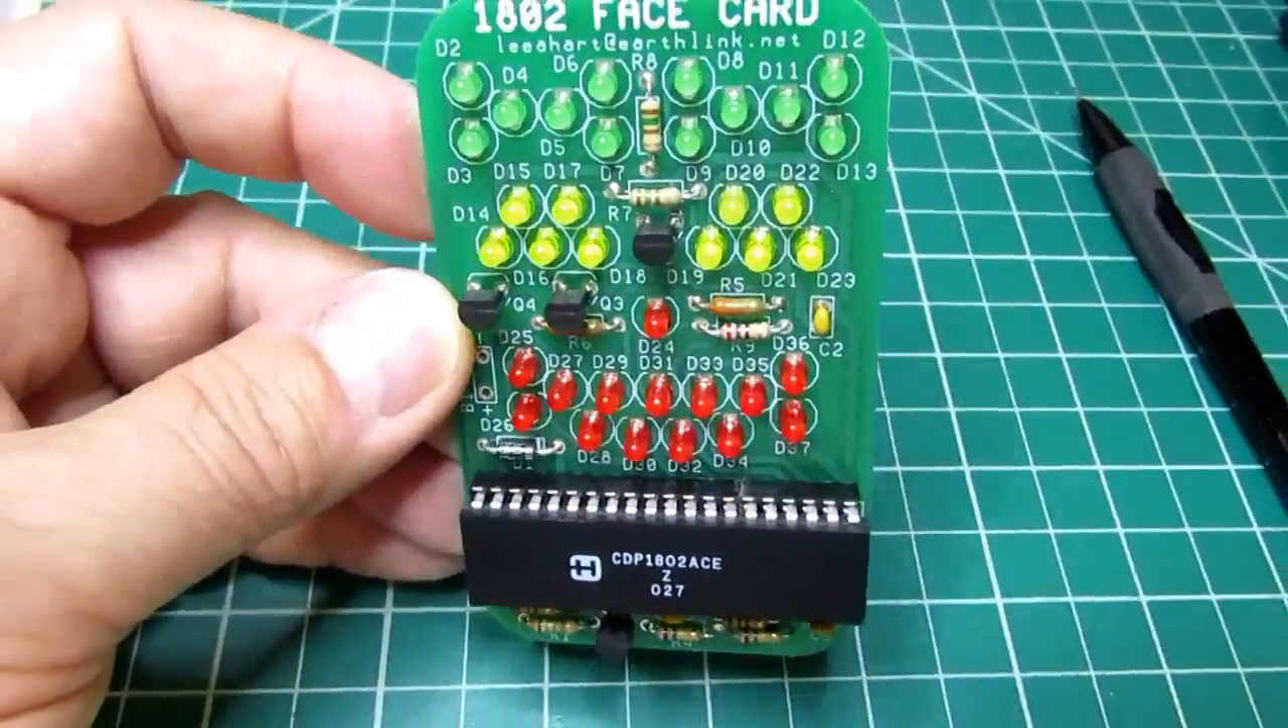Now the 1802 microprocessor is plugged in.